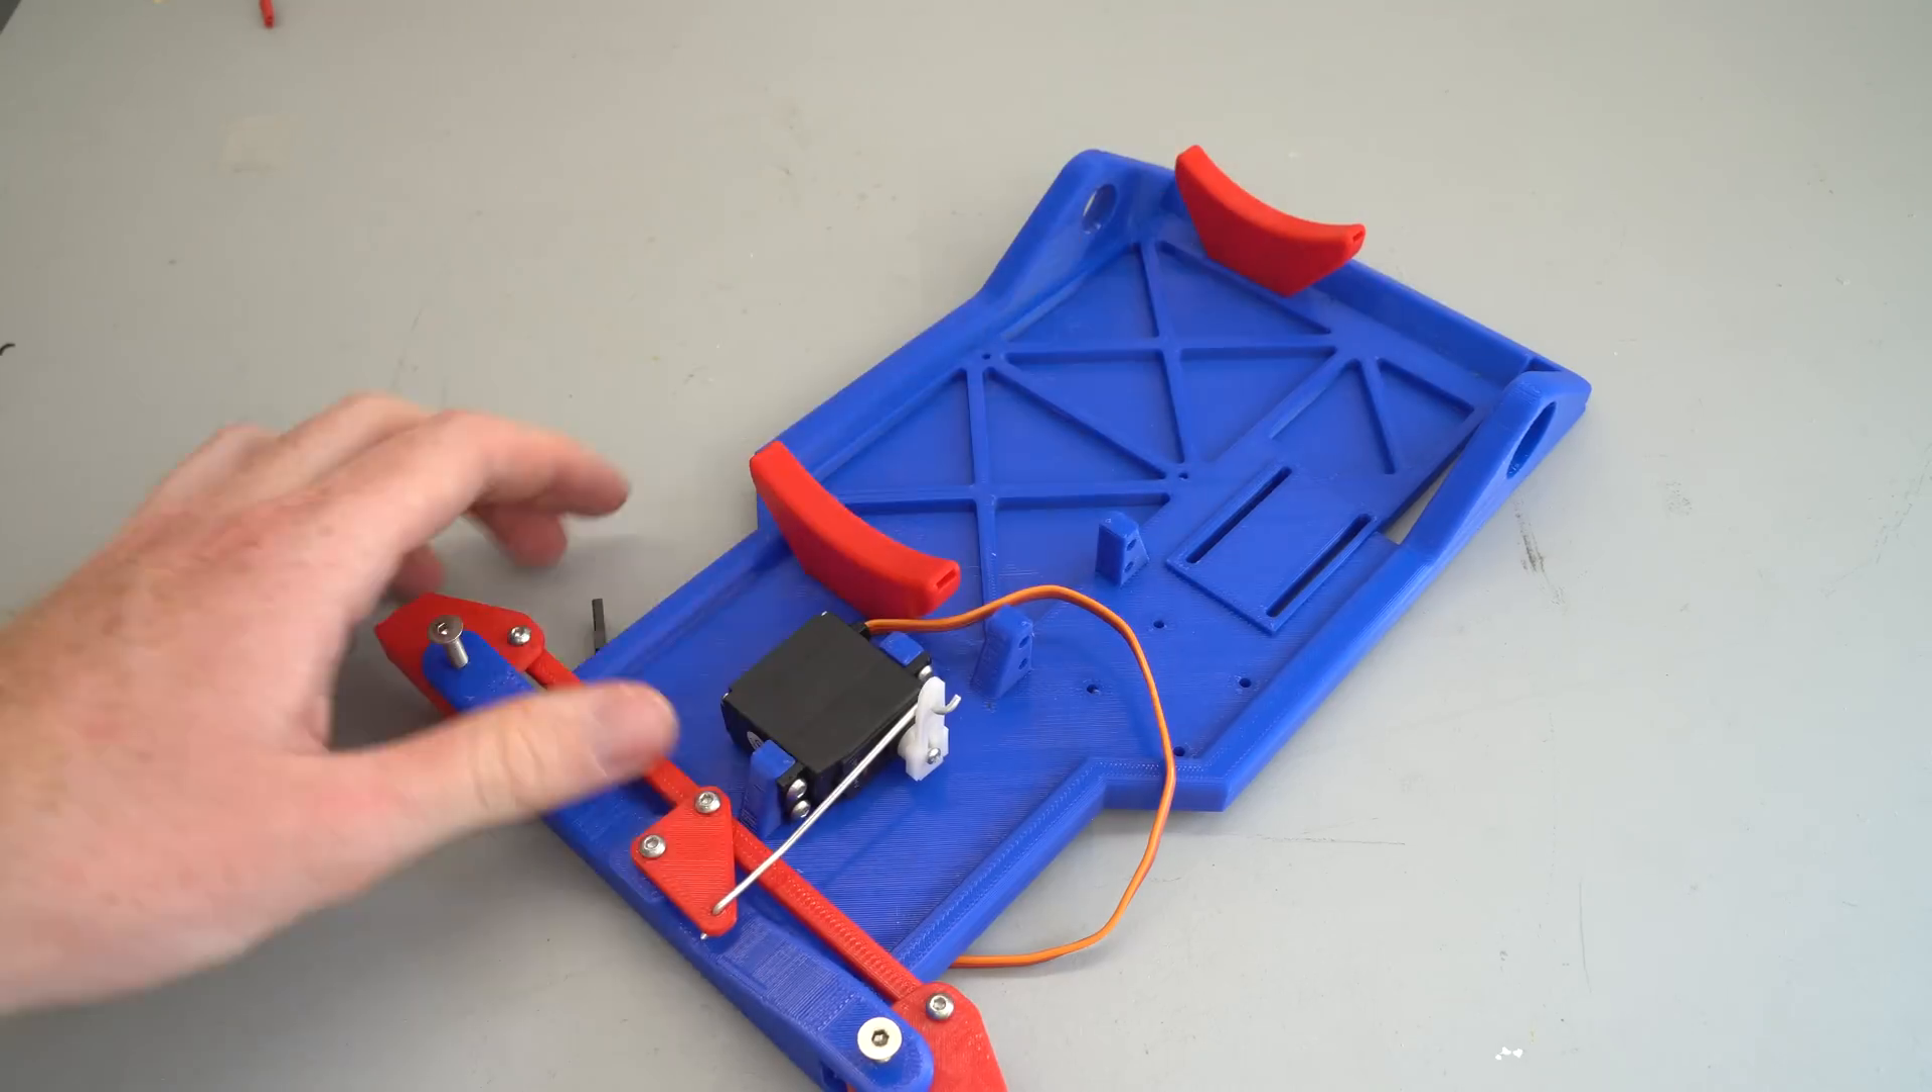So there we go, the bottle mount brackets are in position.